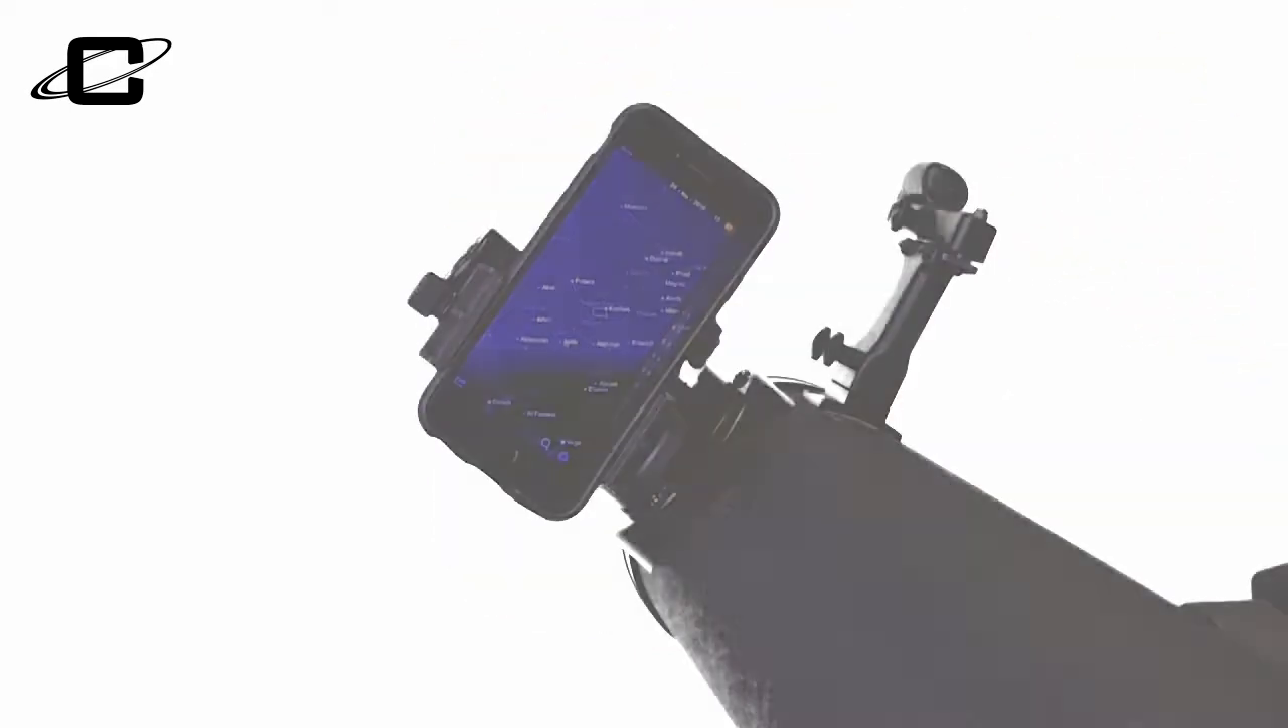Now we have the smartphone hooked into the smartphone adapter on a reflector.